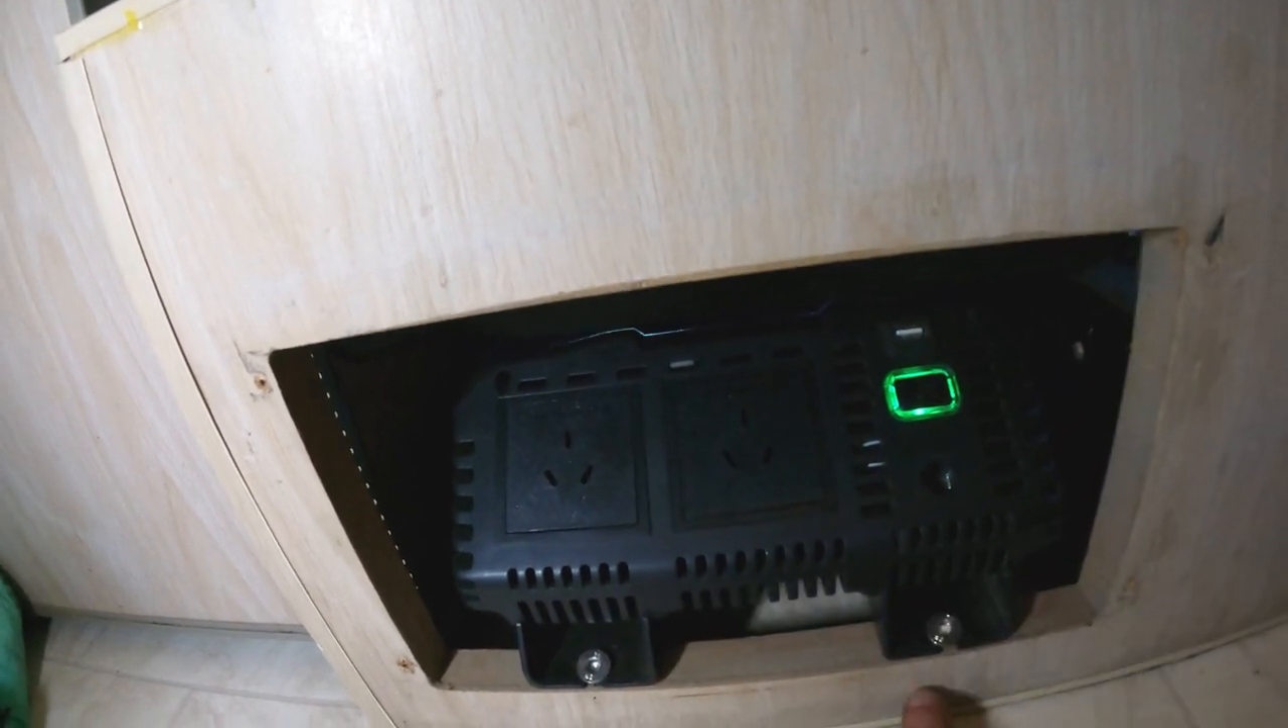You can access your inverter in there, I just need to put a bit of like aluminium trim around the edge, just to finish it off, that'll look nice, but yeah, it'll just look like that.